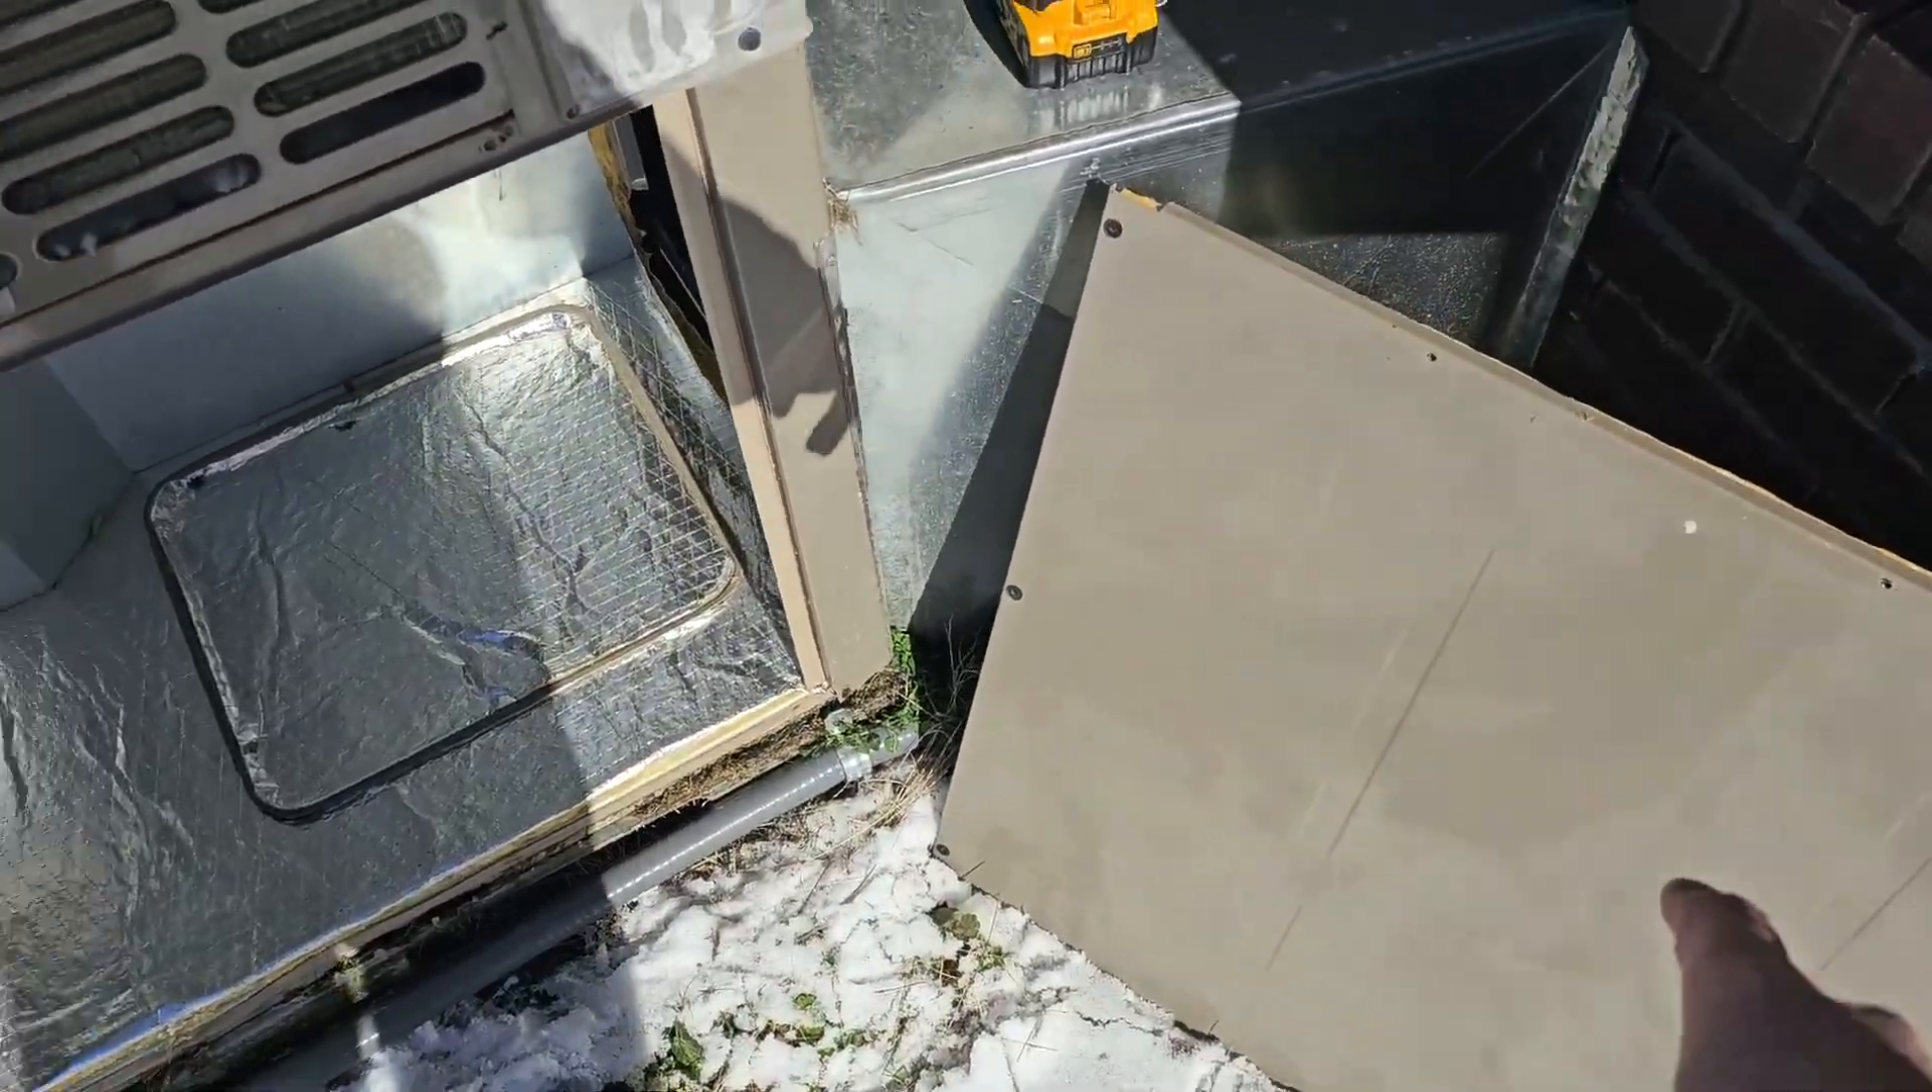I got the panel off the supply side of the package heat pump.